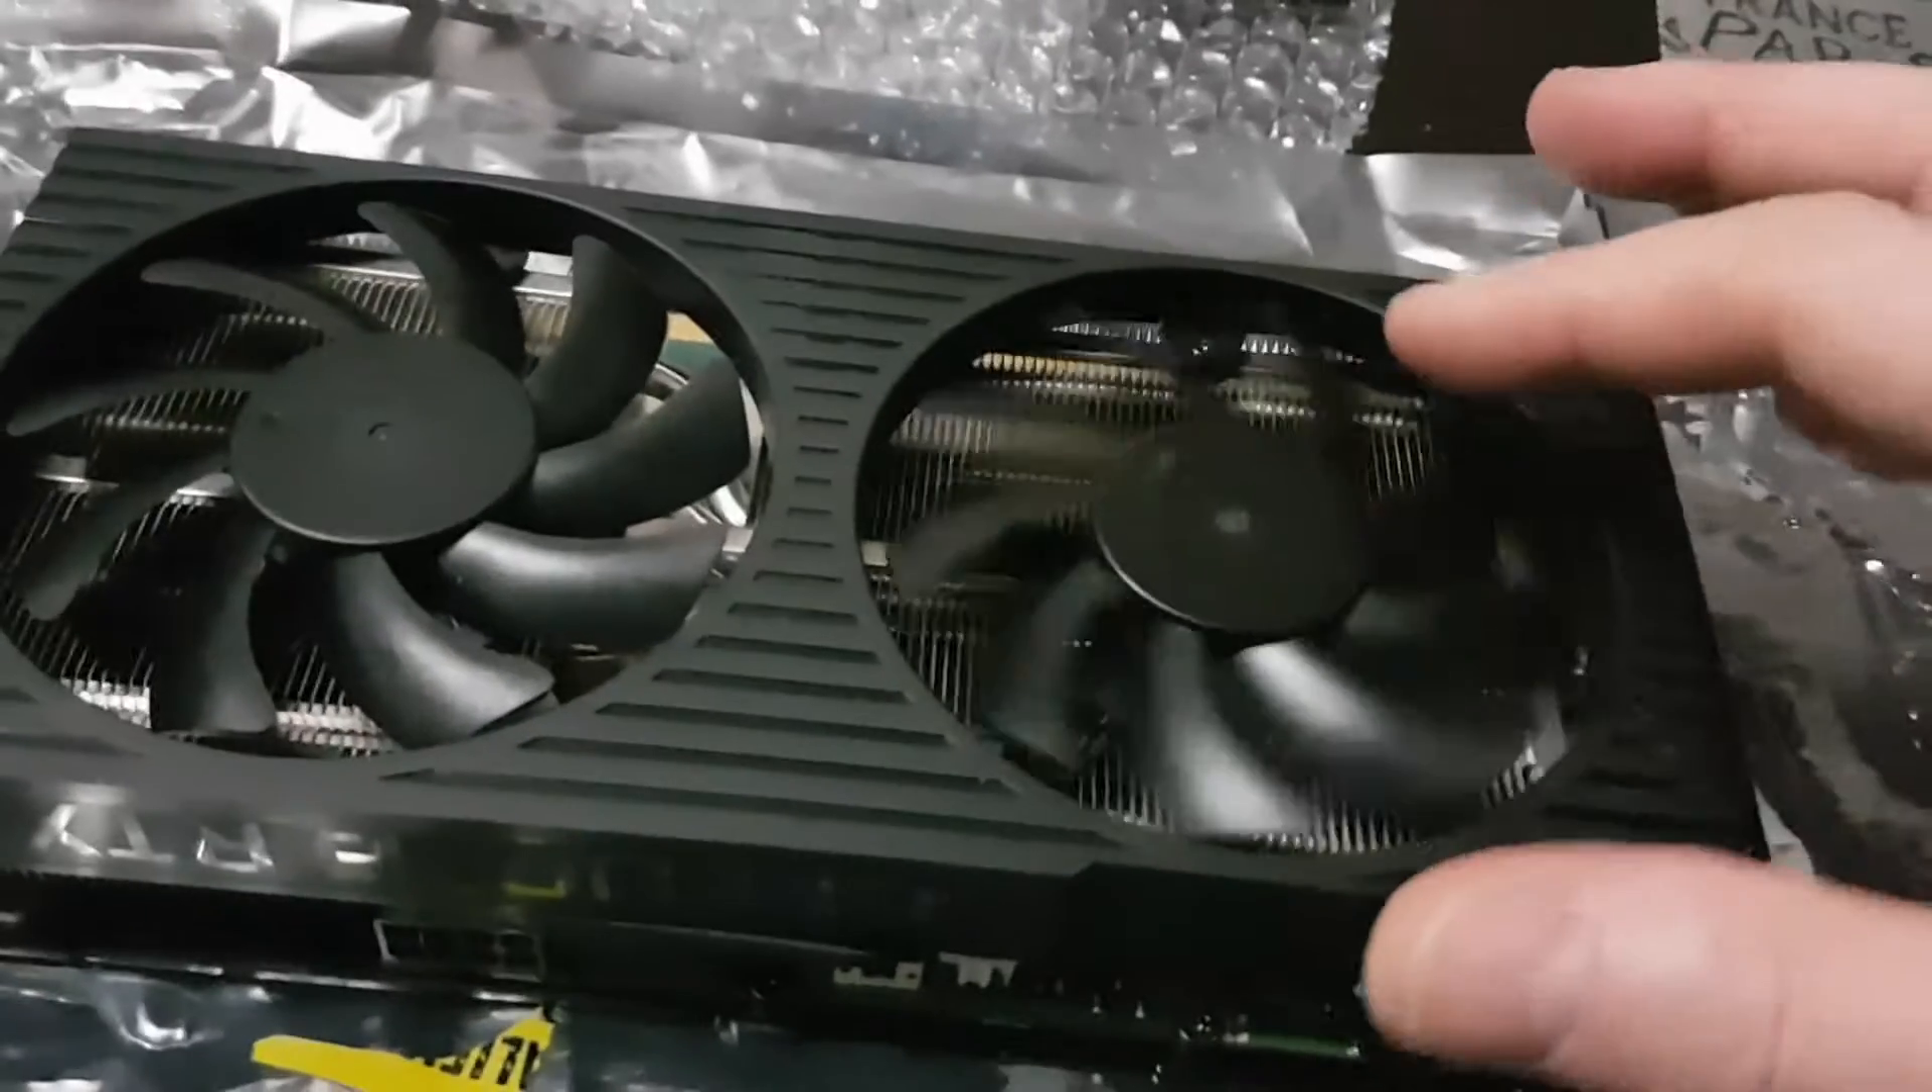I have the fans back in. I have the fan shroud mounted back in.